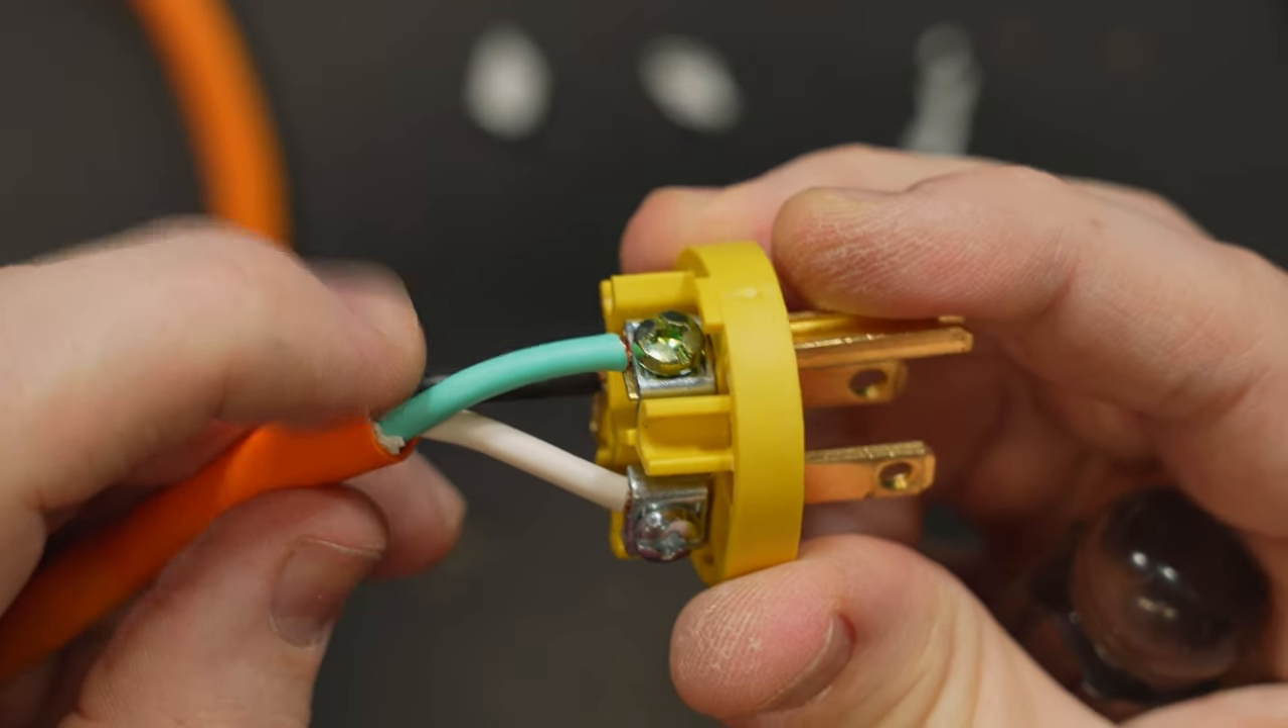See how the insulation comes right up to the edge of the screw?